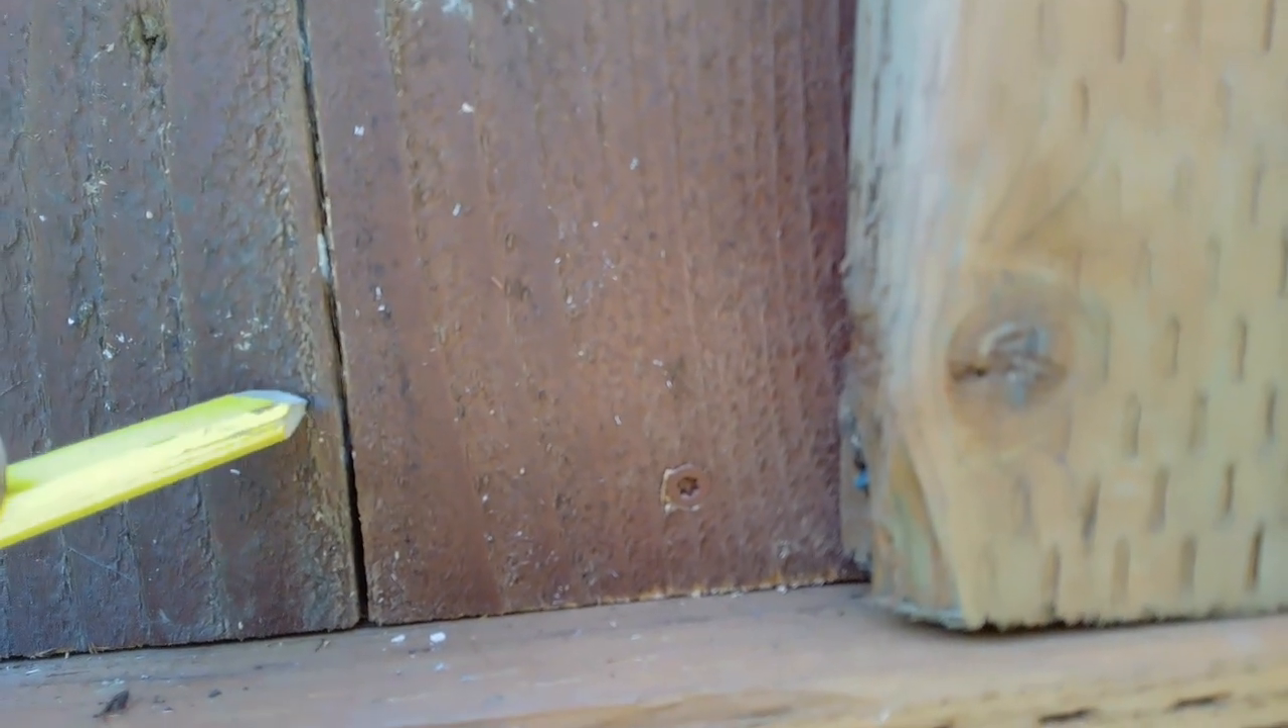Now if you see right here real close I still have a gap here I haven't filled that in with silicone.